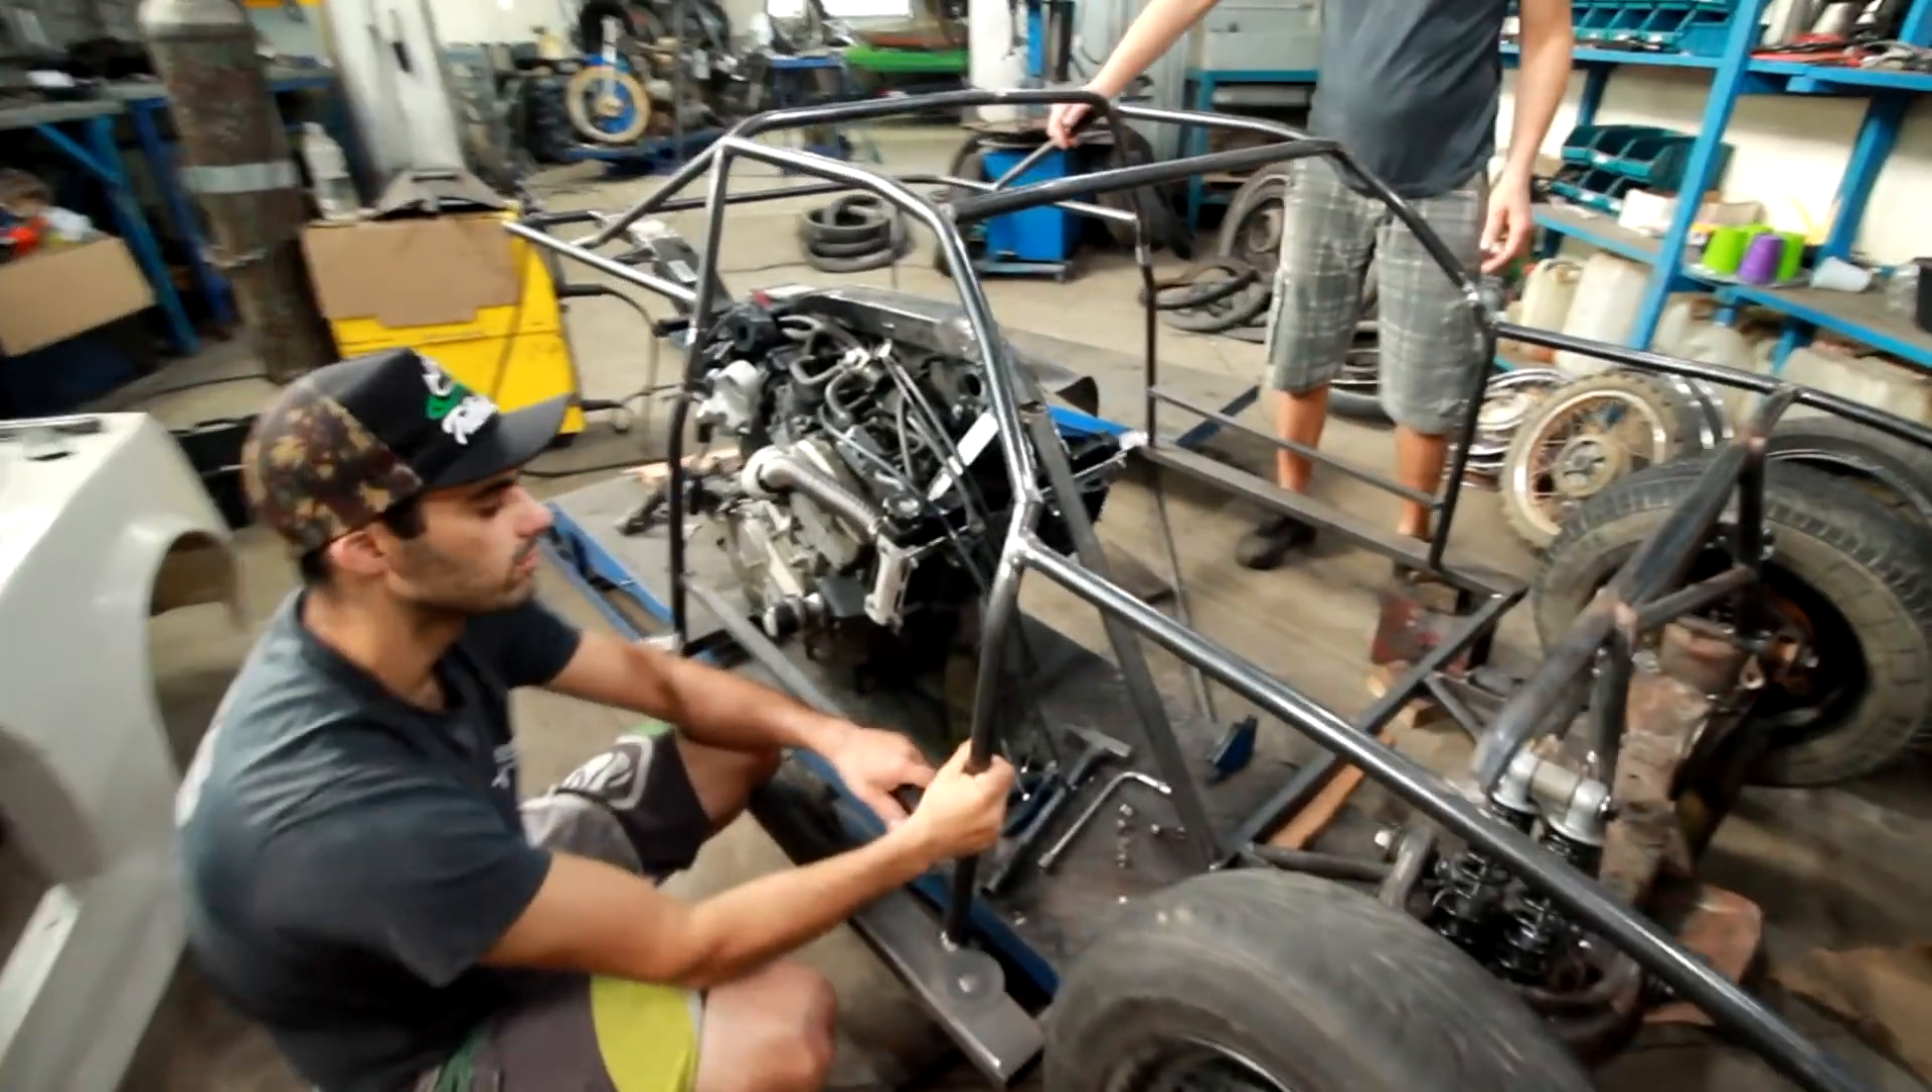Galerinha, então aí, ó, o motor já está no lugar.